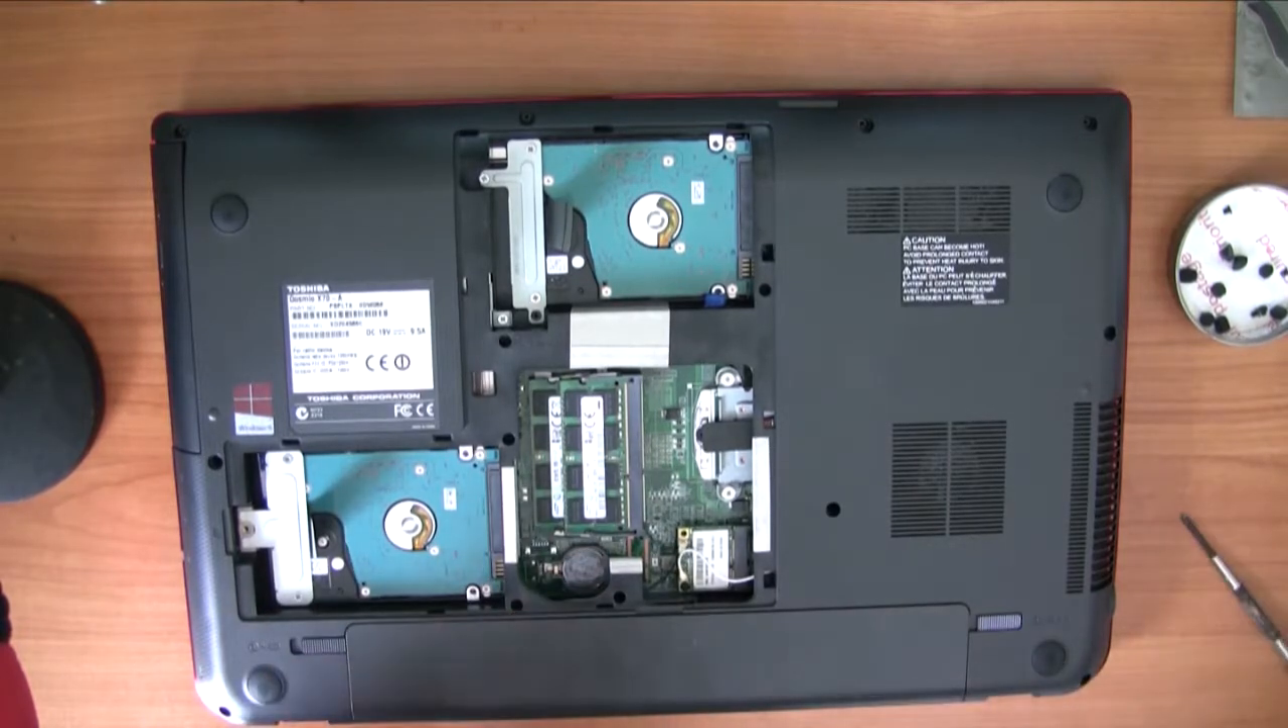All right so now i've put i've missed out on that part but i've uh put the uh ram in and also the two hard drives.